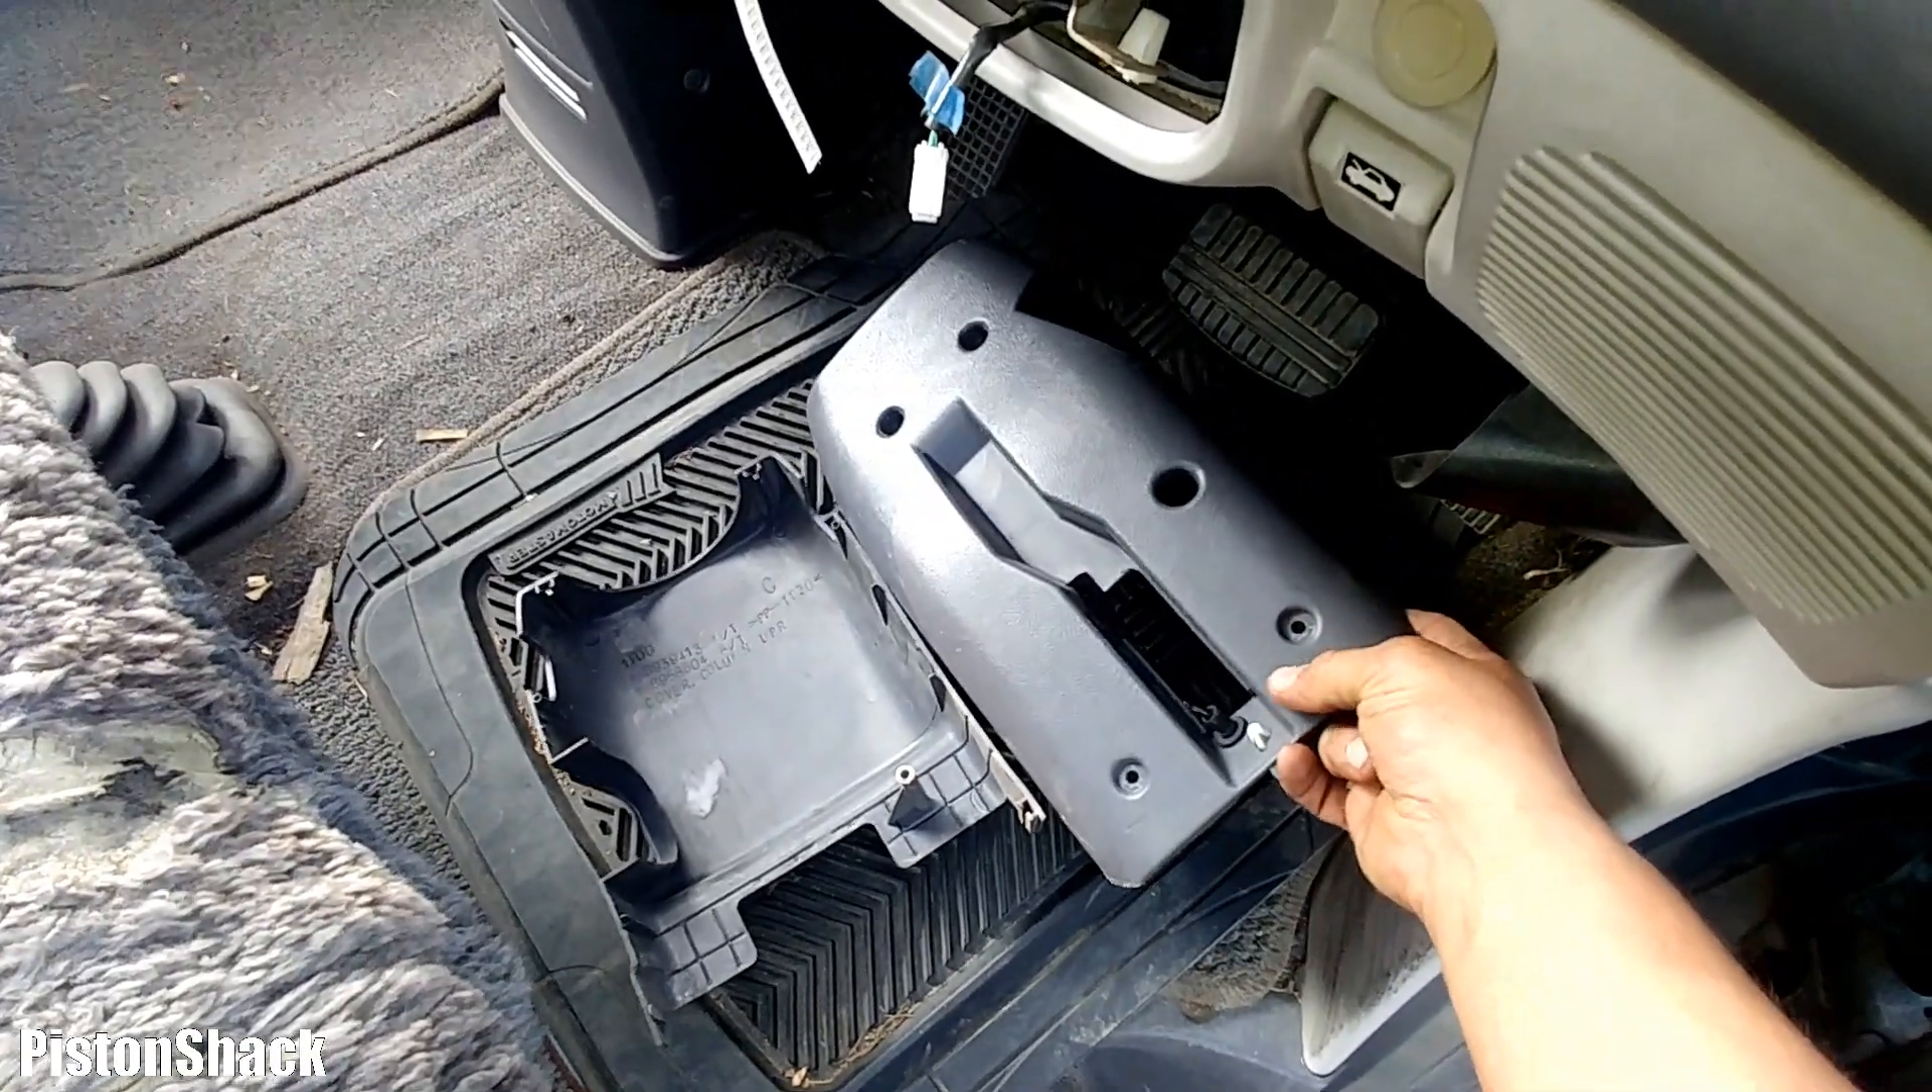As you can see I already have my two column steering columns covers removed.